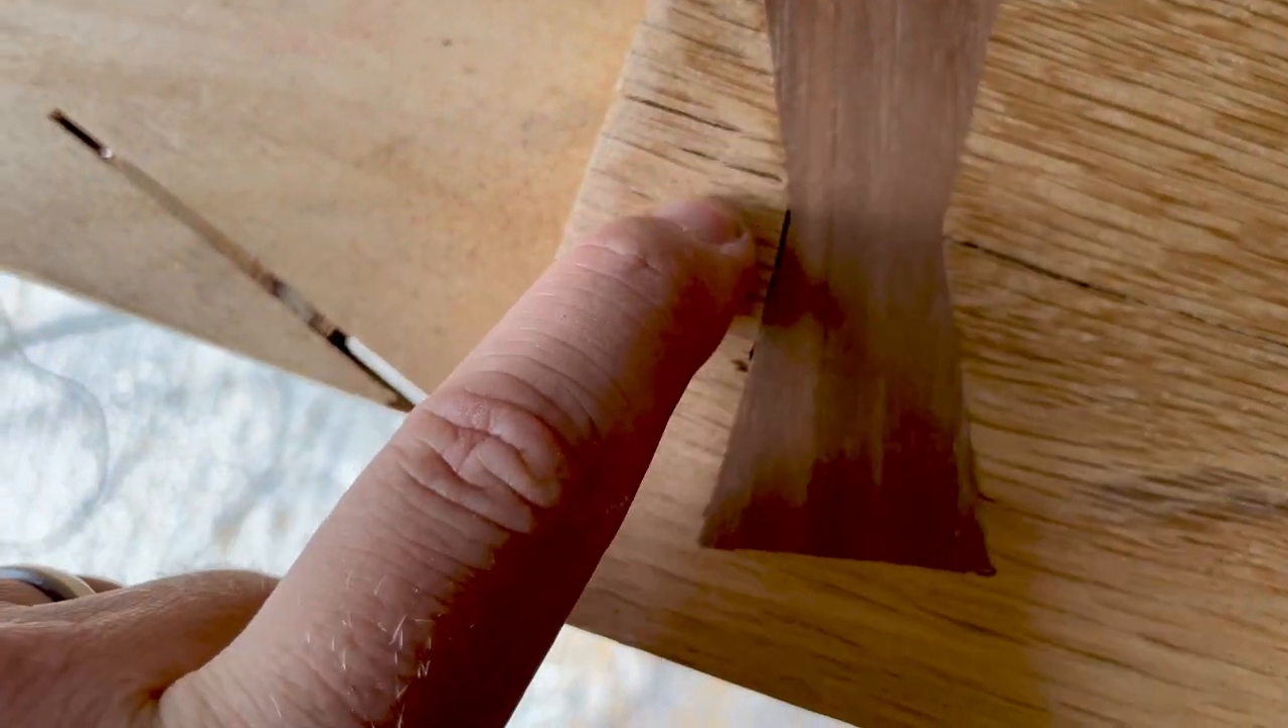Quite a few gaps here gap there.